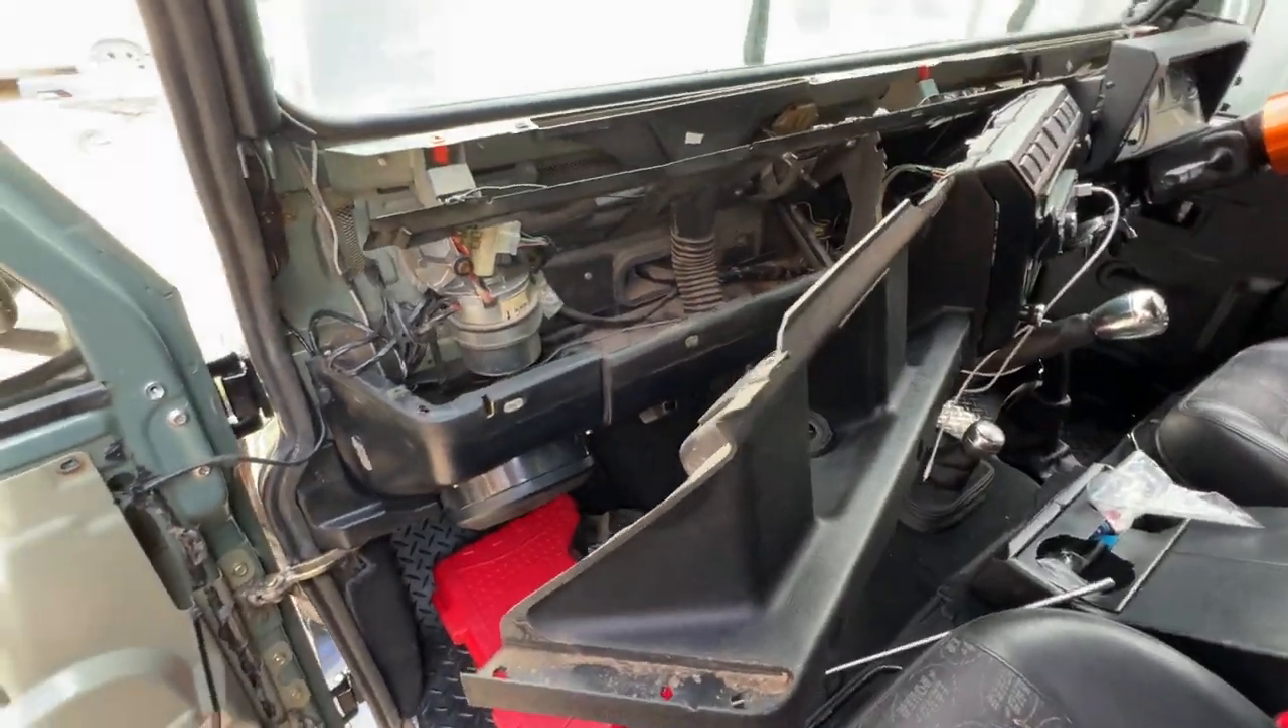I've started to take some of the dash off in here.